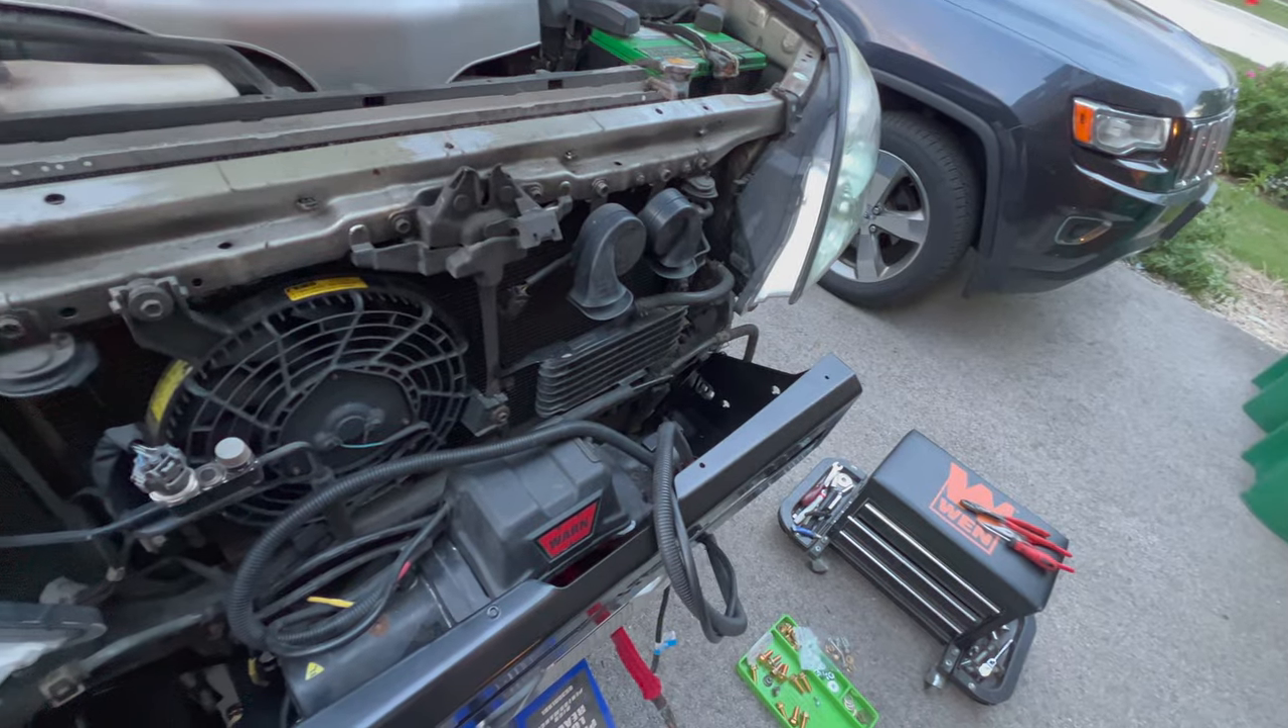So I still have to route the cables for the winch.